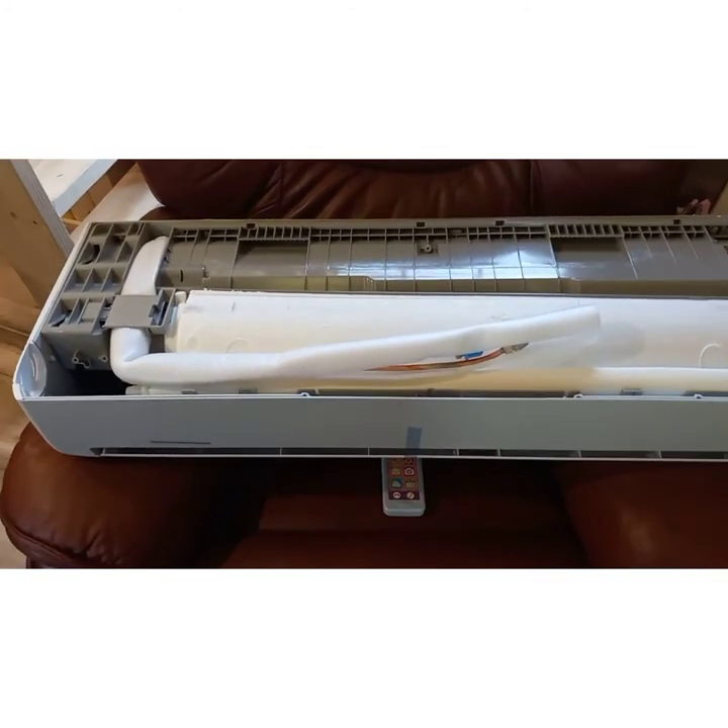Here is our indoor unit. It is upside down, just sitting in the chair right now, uh, waiting to get, uh, mounted.